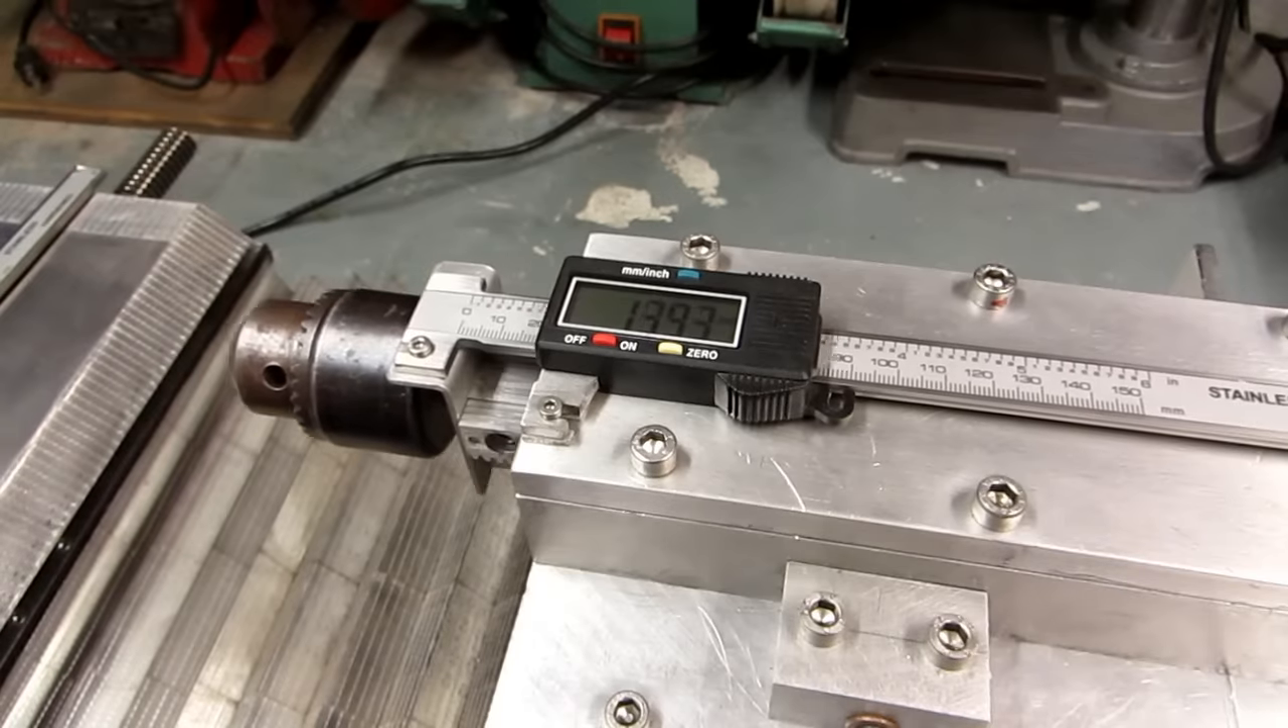Then I fixed the caliper with two screws.